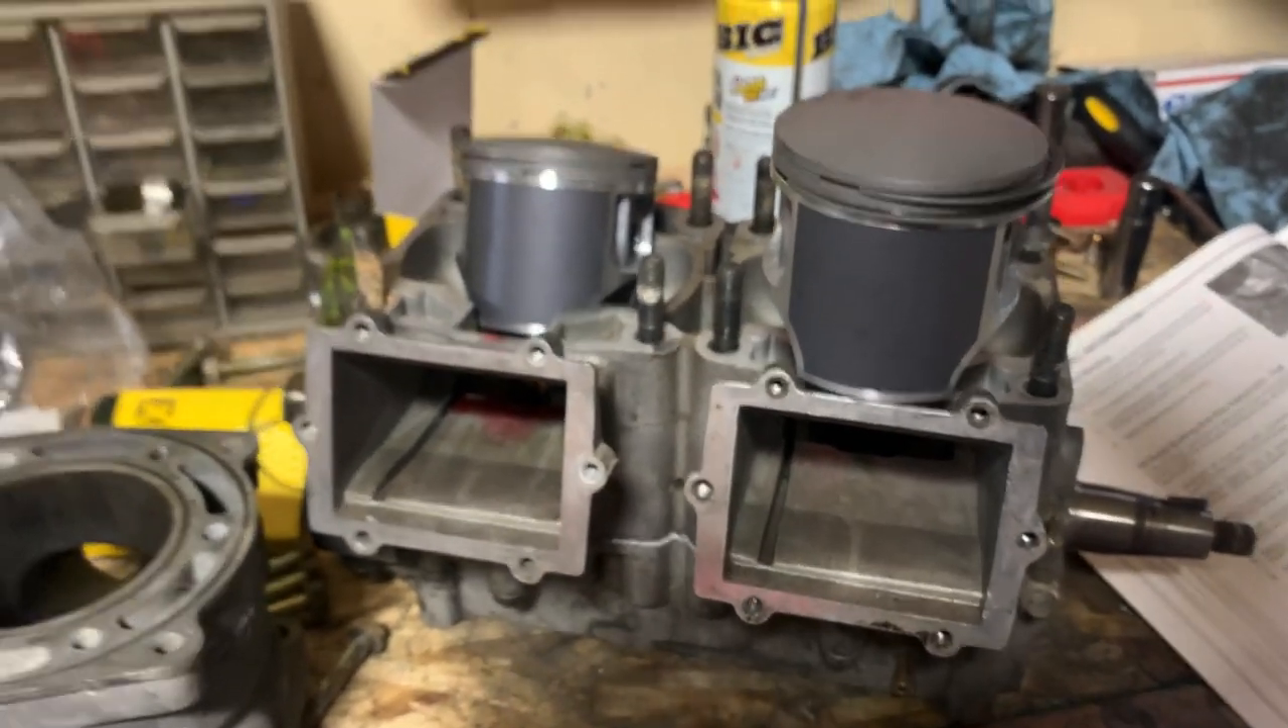Just like that both pistons are installed.